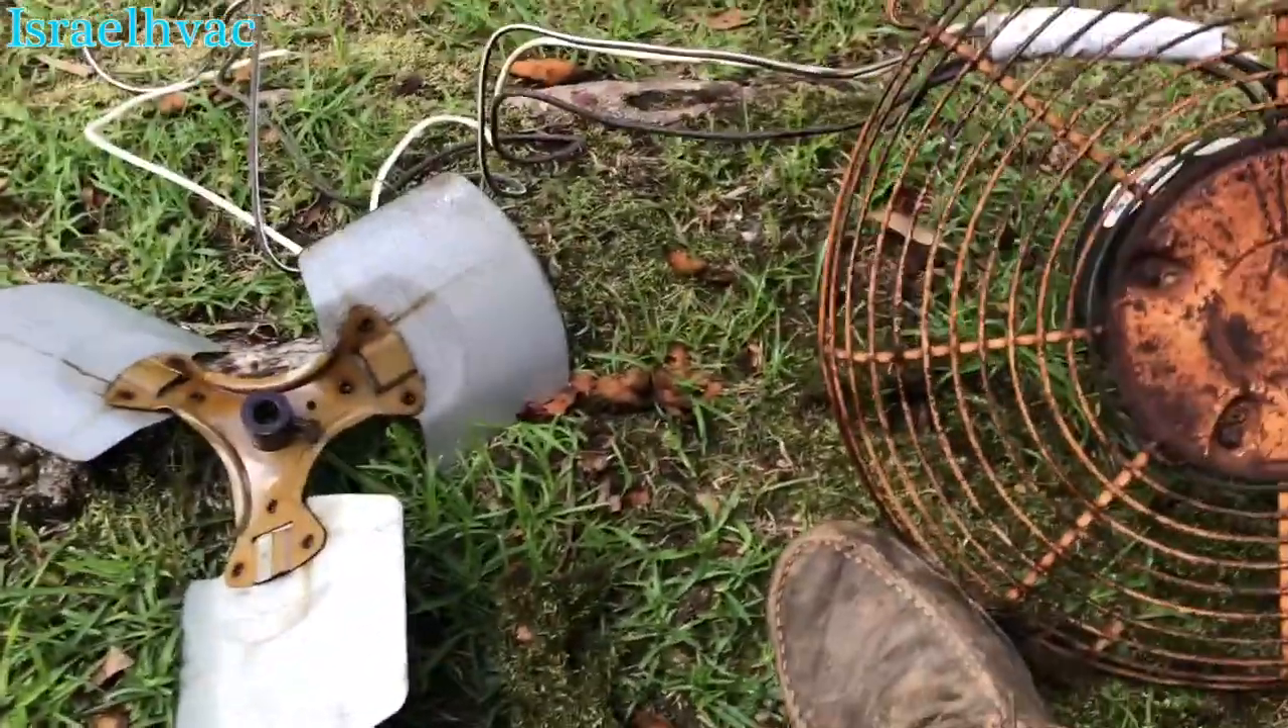Okay, we got the blade off. No issues at all. Came right off.